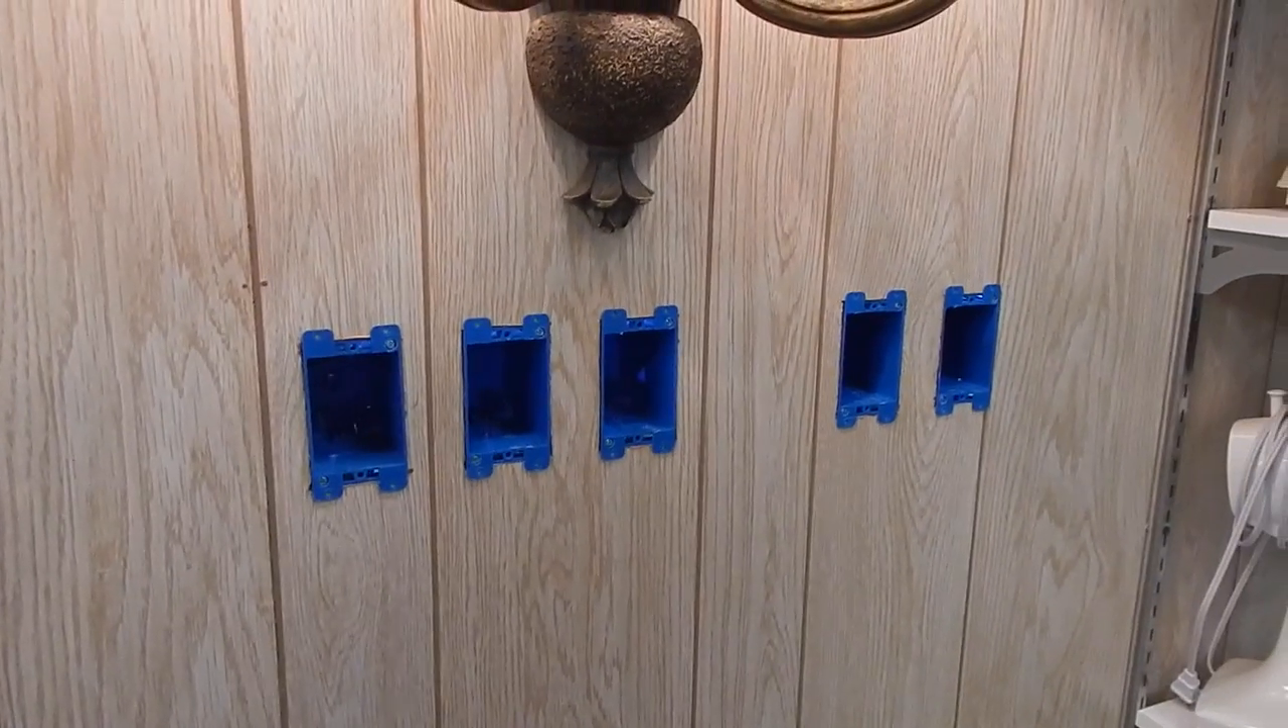So I've been making some progress here, I'm not going to have time to finish this end tonight, but I do have the boxes in the wall.